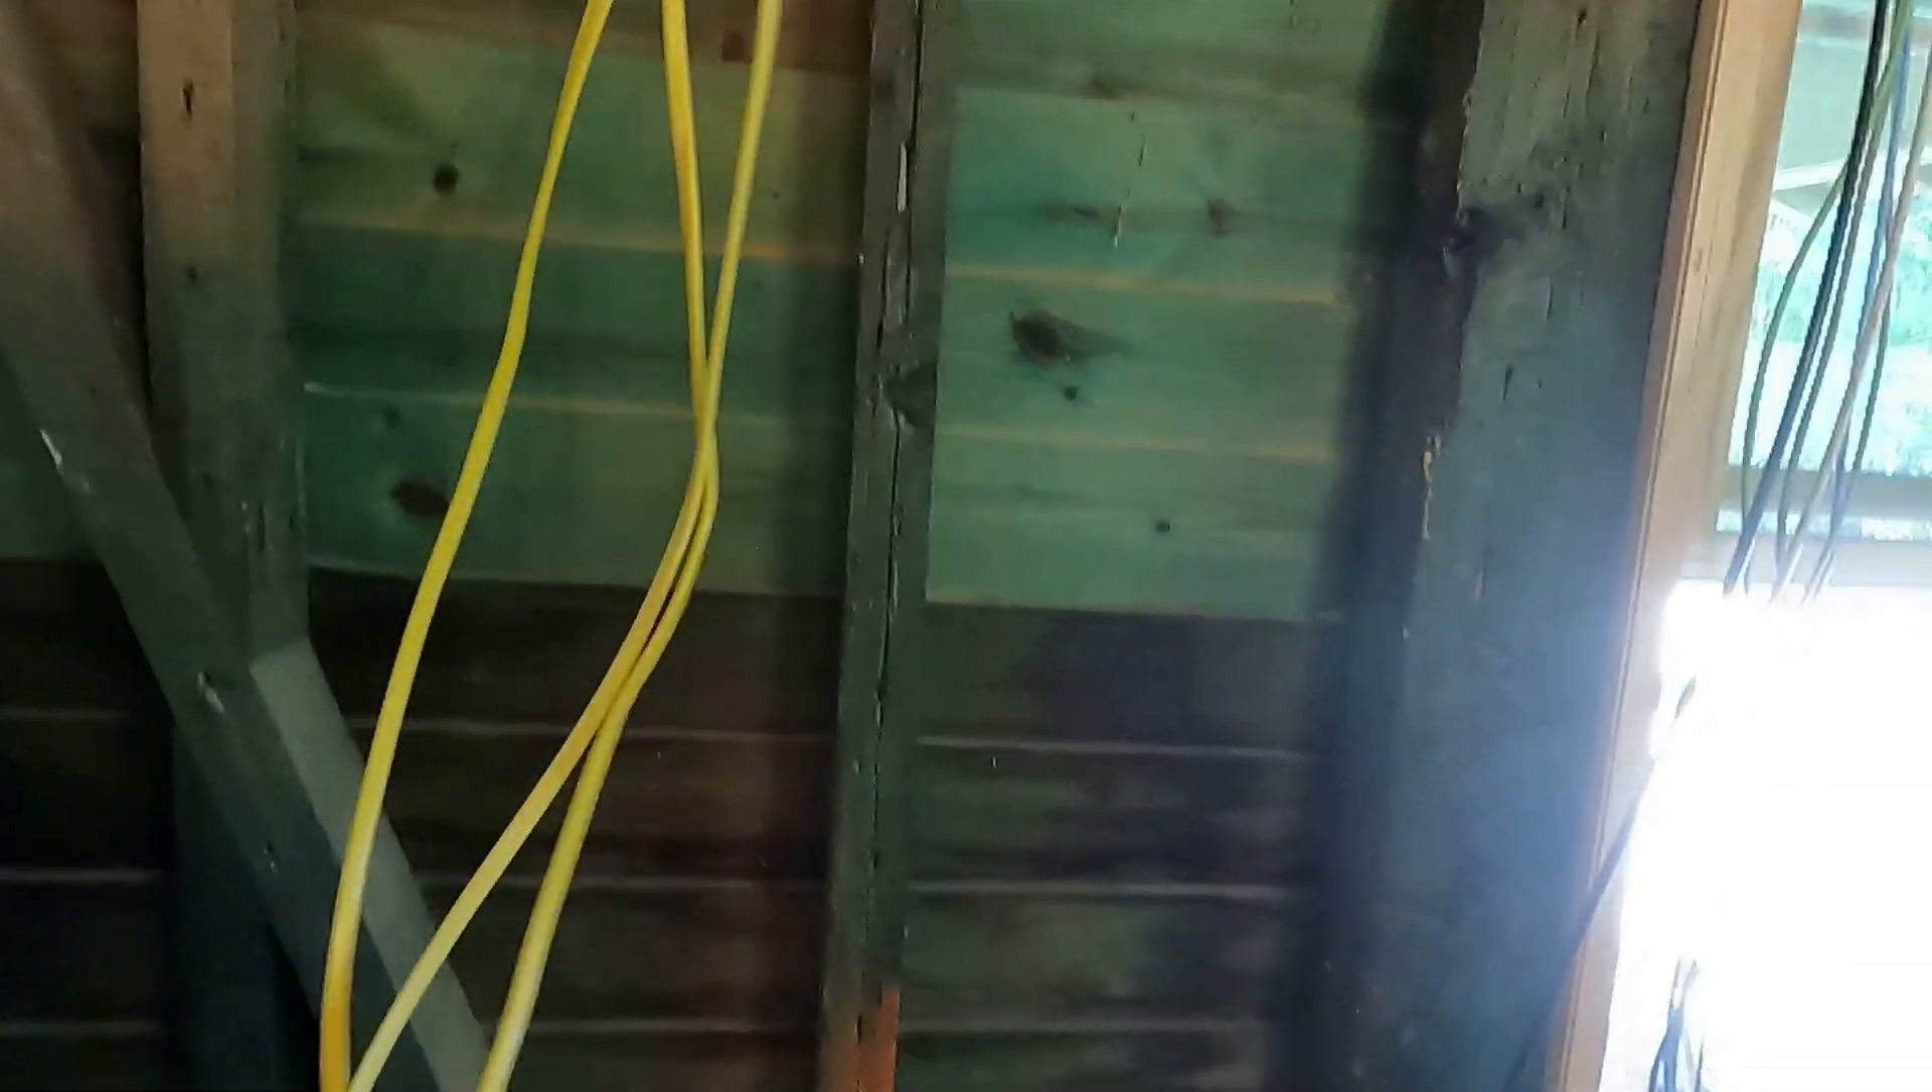So like here in the kitchen, you know, we've got all these wires we ran that are just hanging.